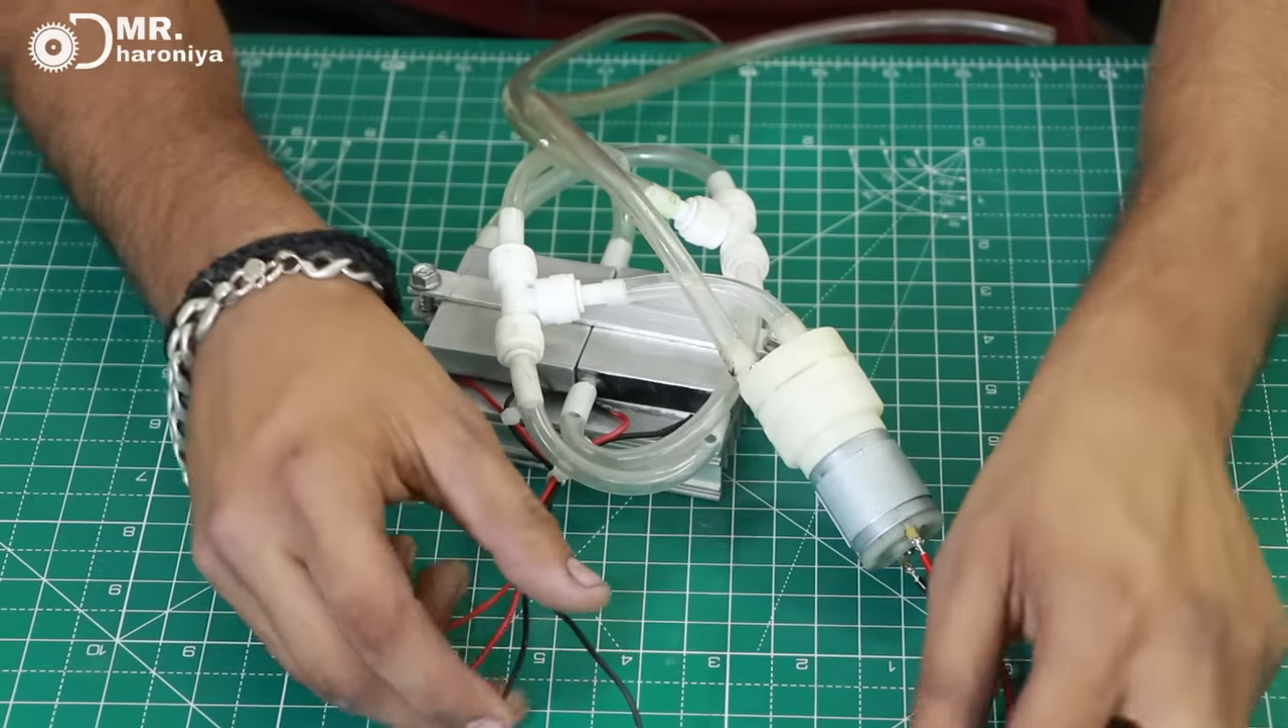हमने मोटर को भी लगा दिया, इसकी वाइरिंग भी कर दी है।